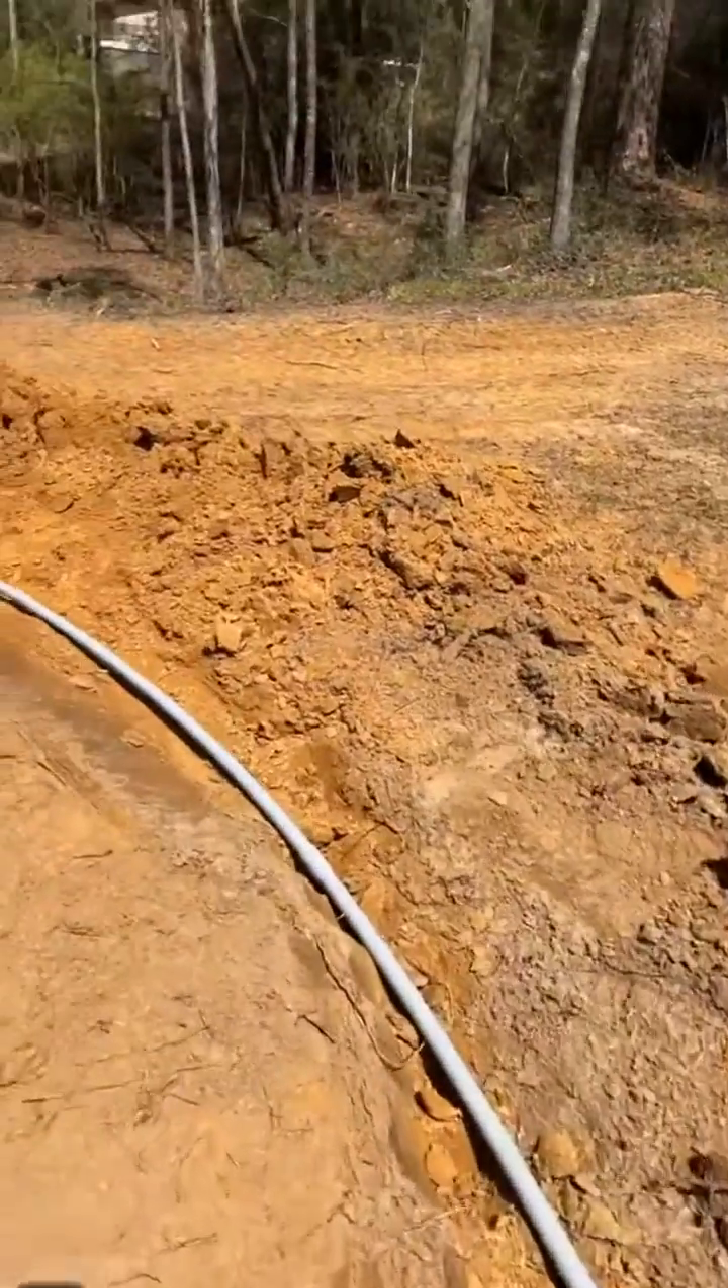So as you can see, we are laying the conduit right now, got it all dug out.